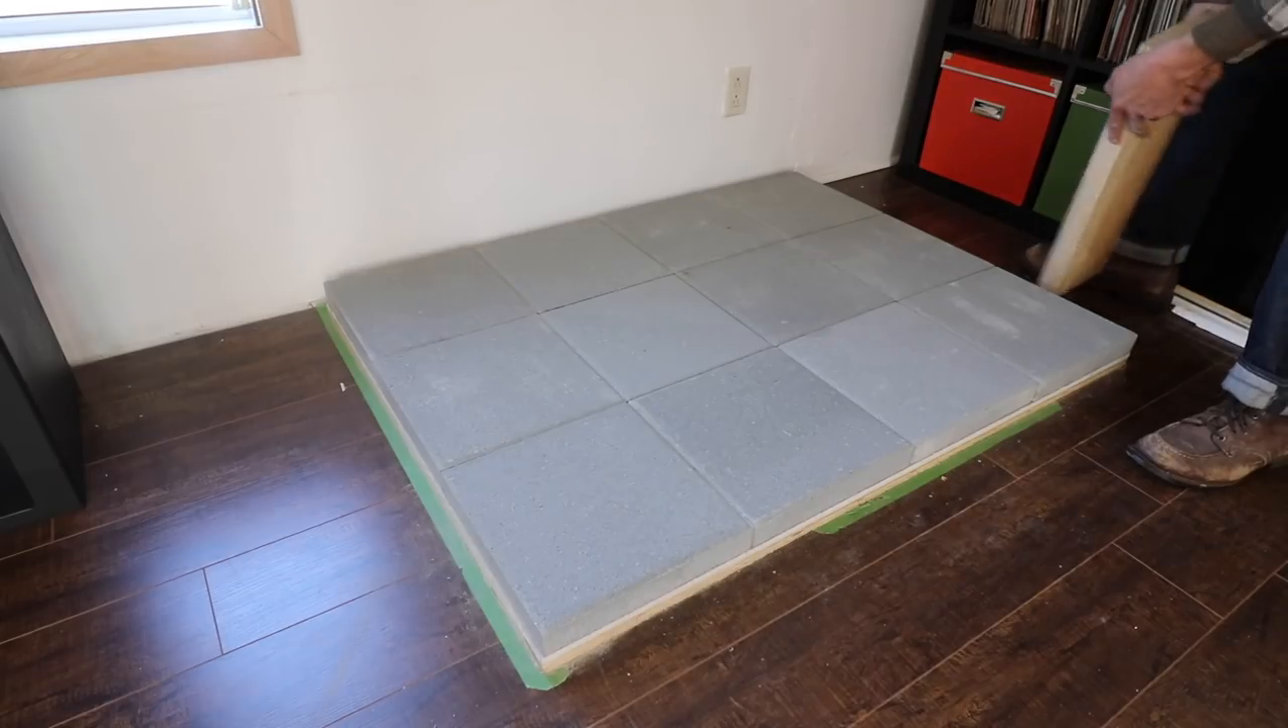I'm making sure everything's straight, everything's level, all the pavers are tight really together, and there's no gaps in between them.